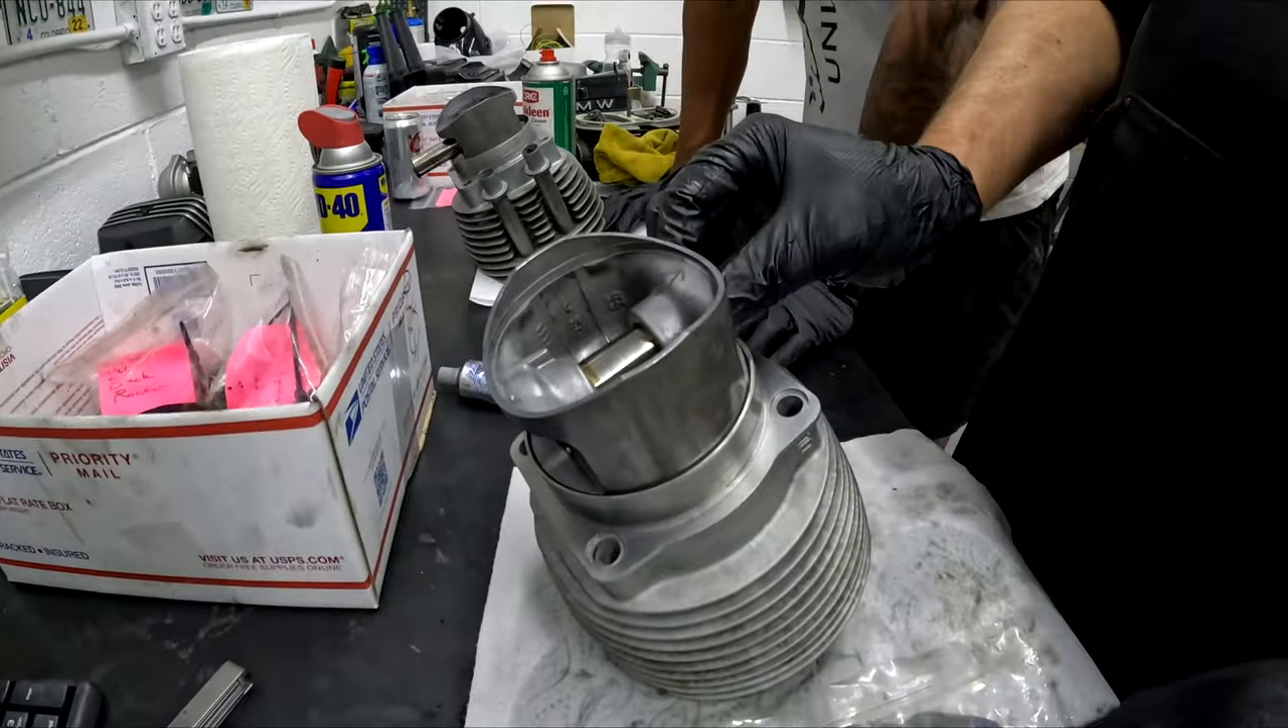Okay, so now we have the pistons set into the cylinders.